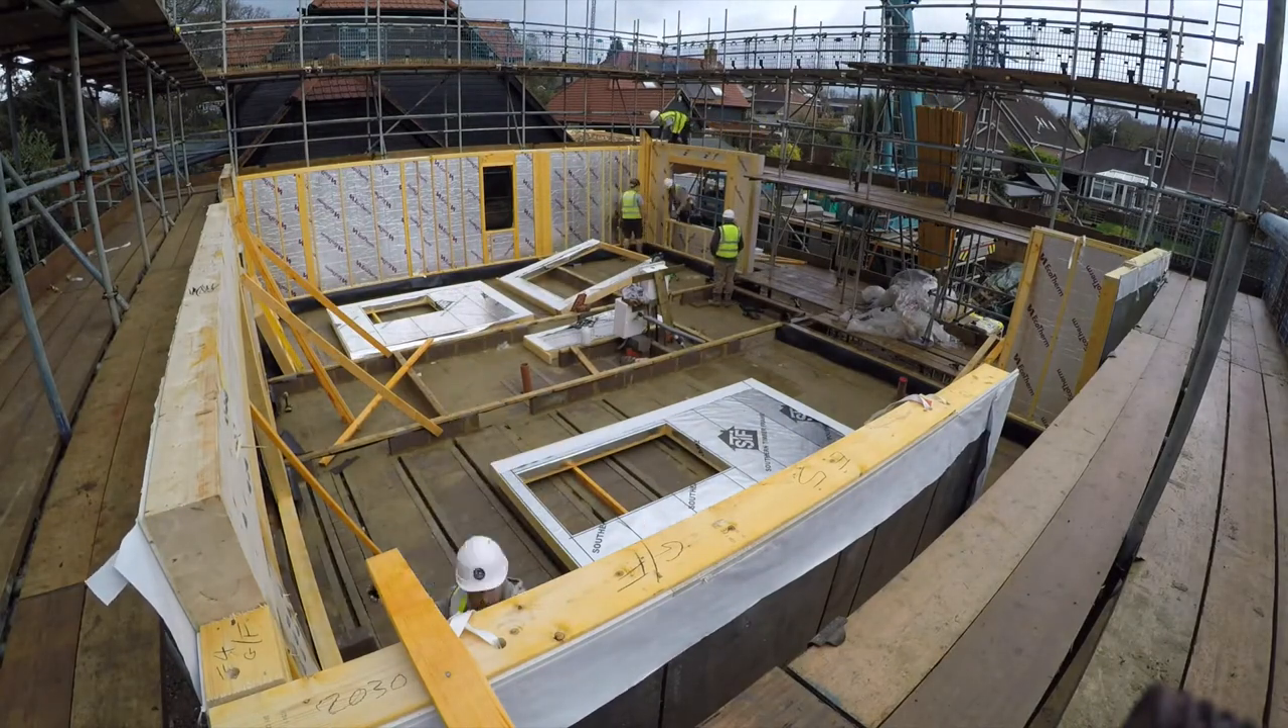You can see the insulation there the silver insulation that's all already in already installed within the timber frame.